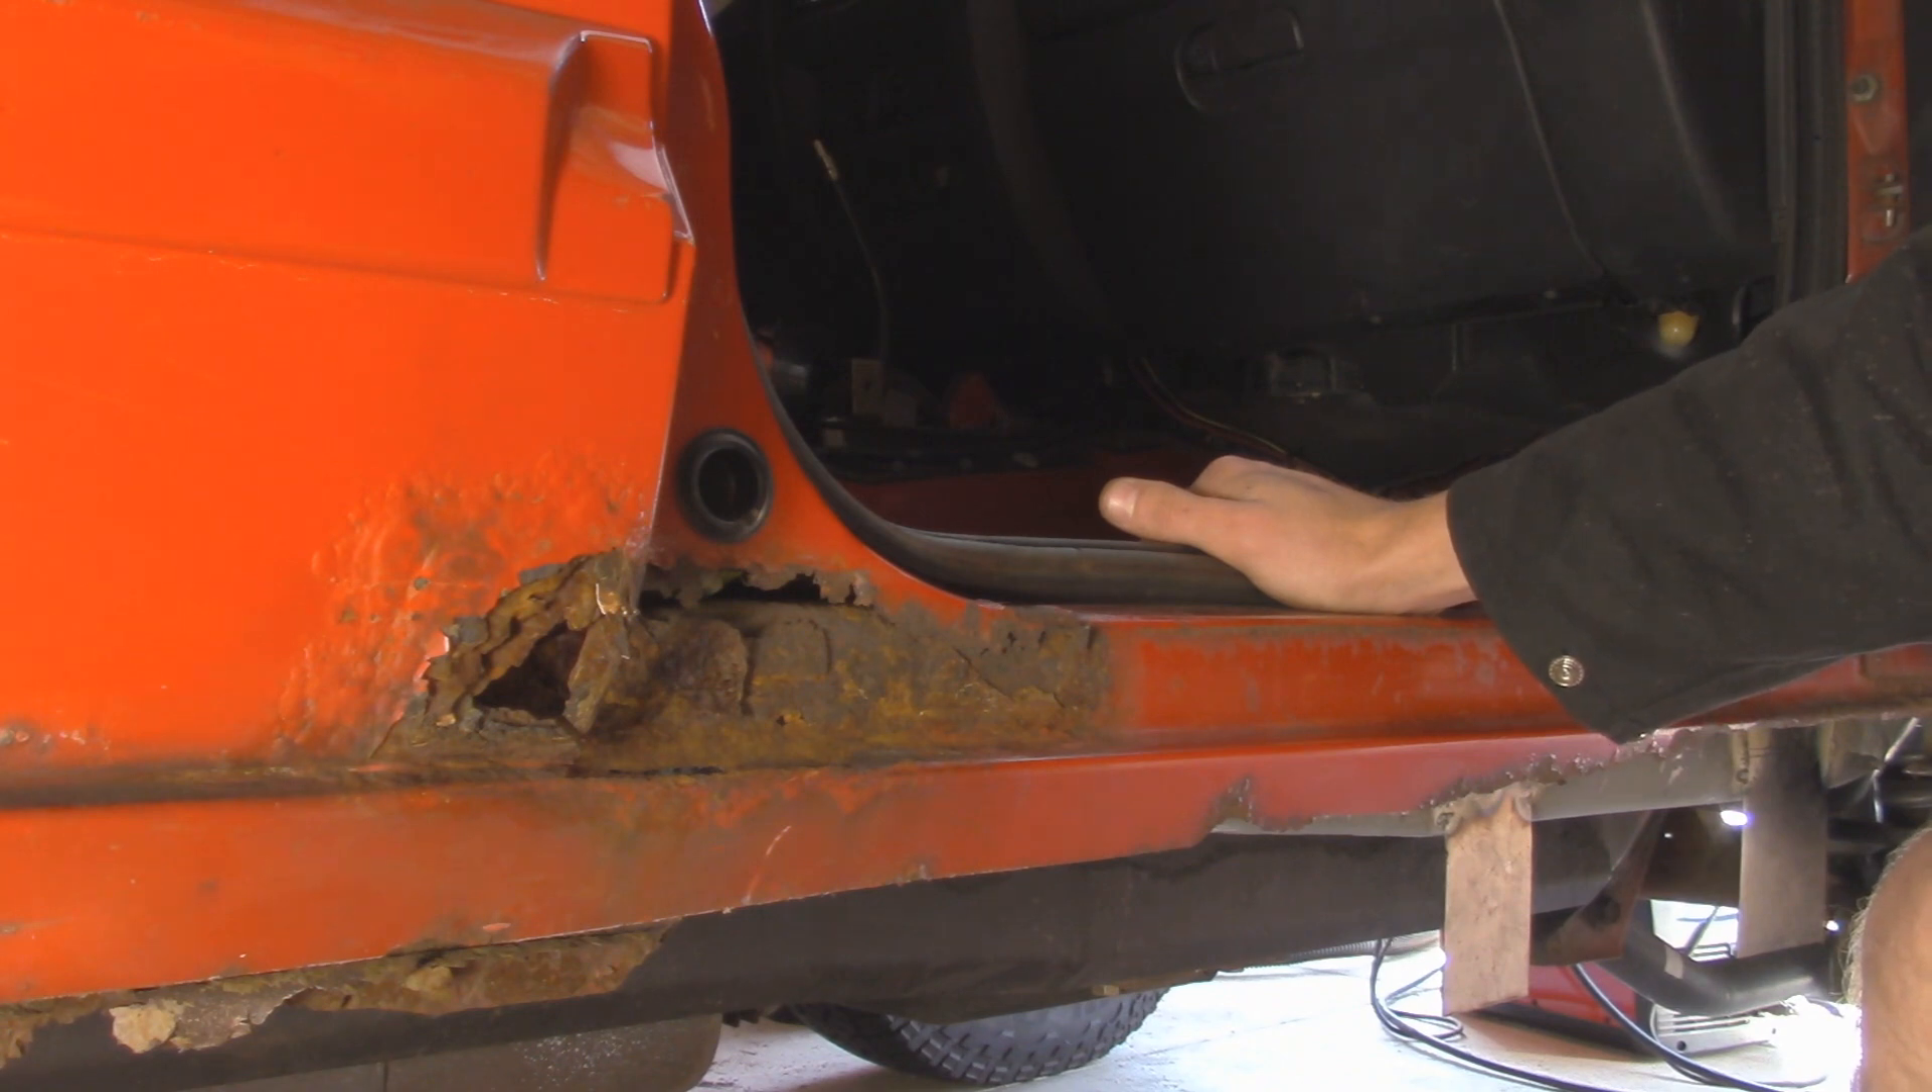But if you guys are all caught up to speed, basically this is where we sit with the old rocker panel. There's not much really held on here.